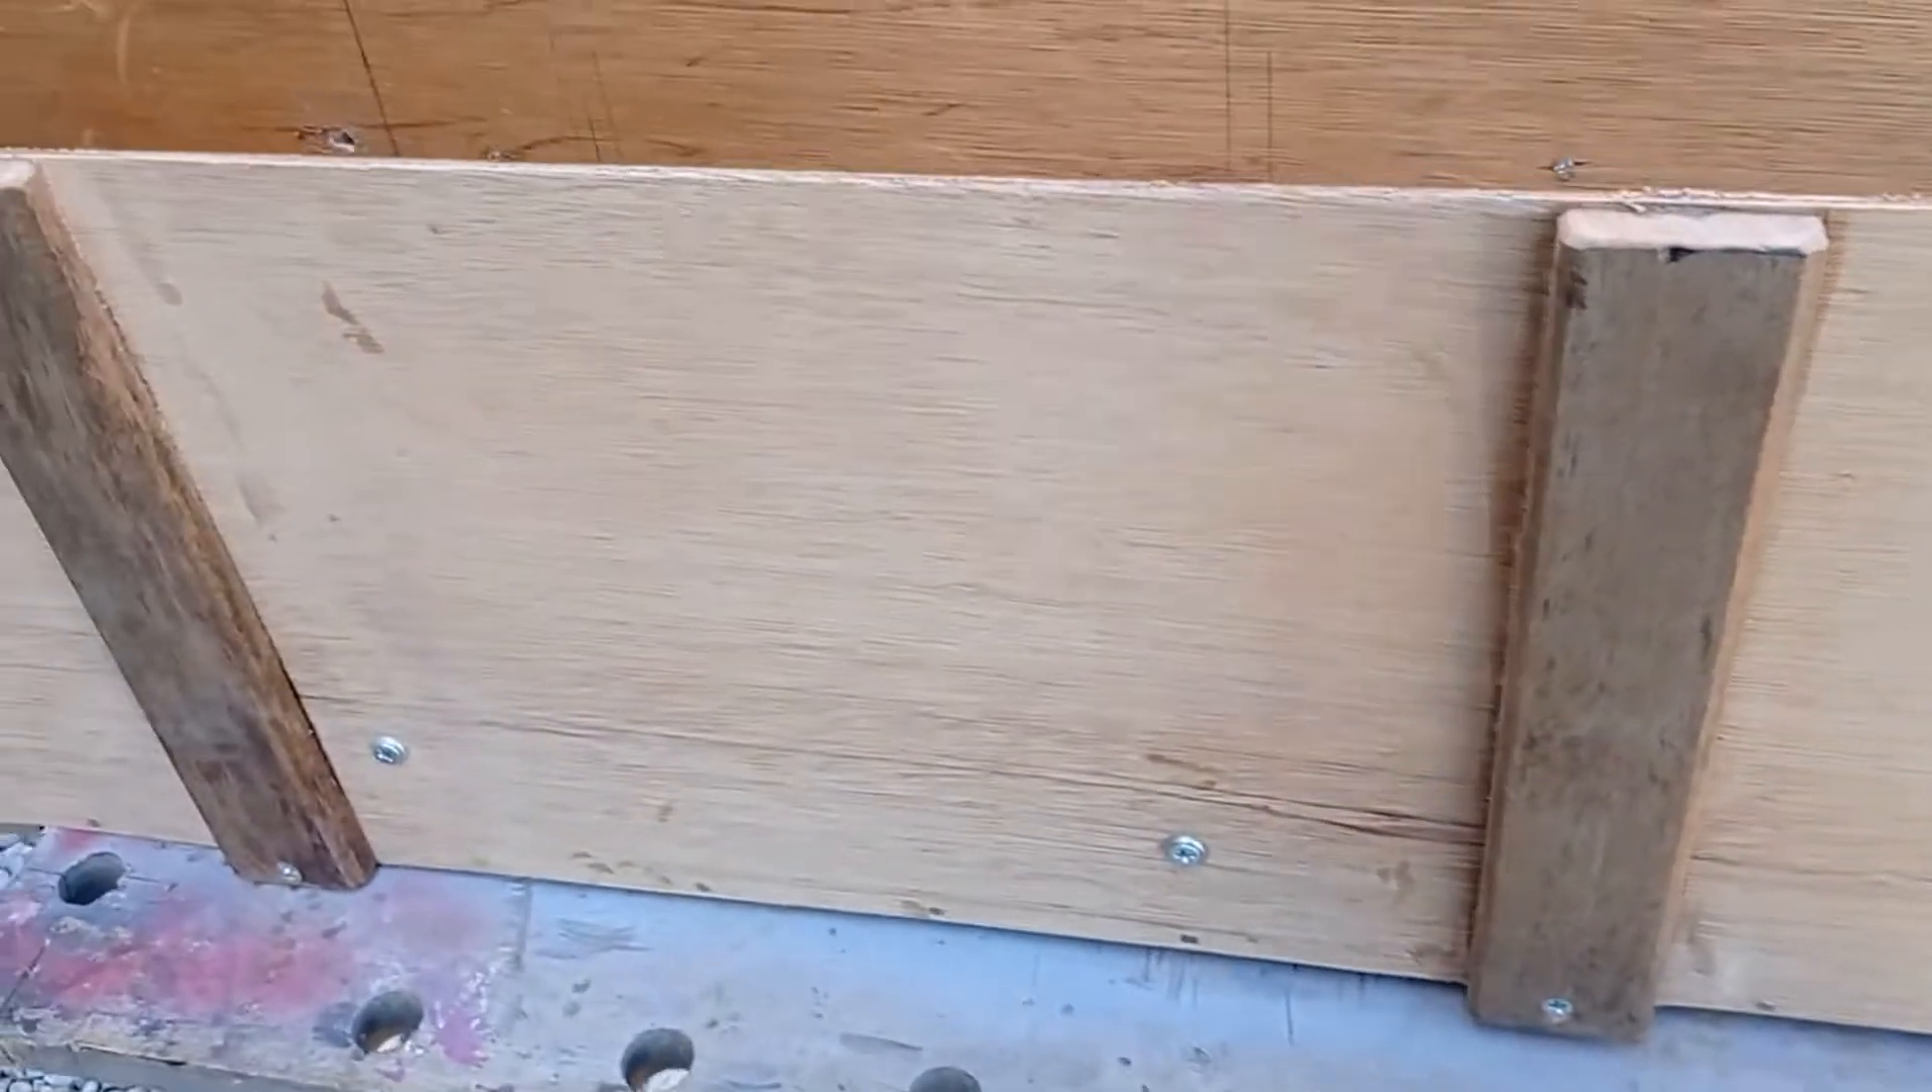Then we've got the uh side uprights on and the box is looking pretty good now.